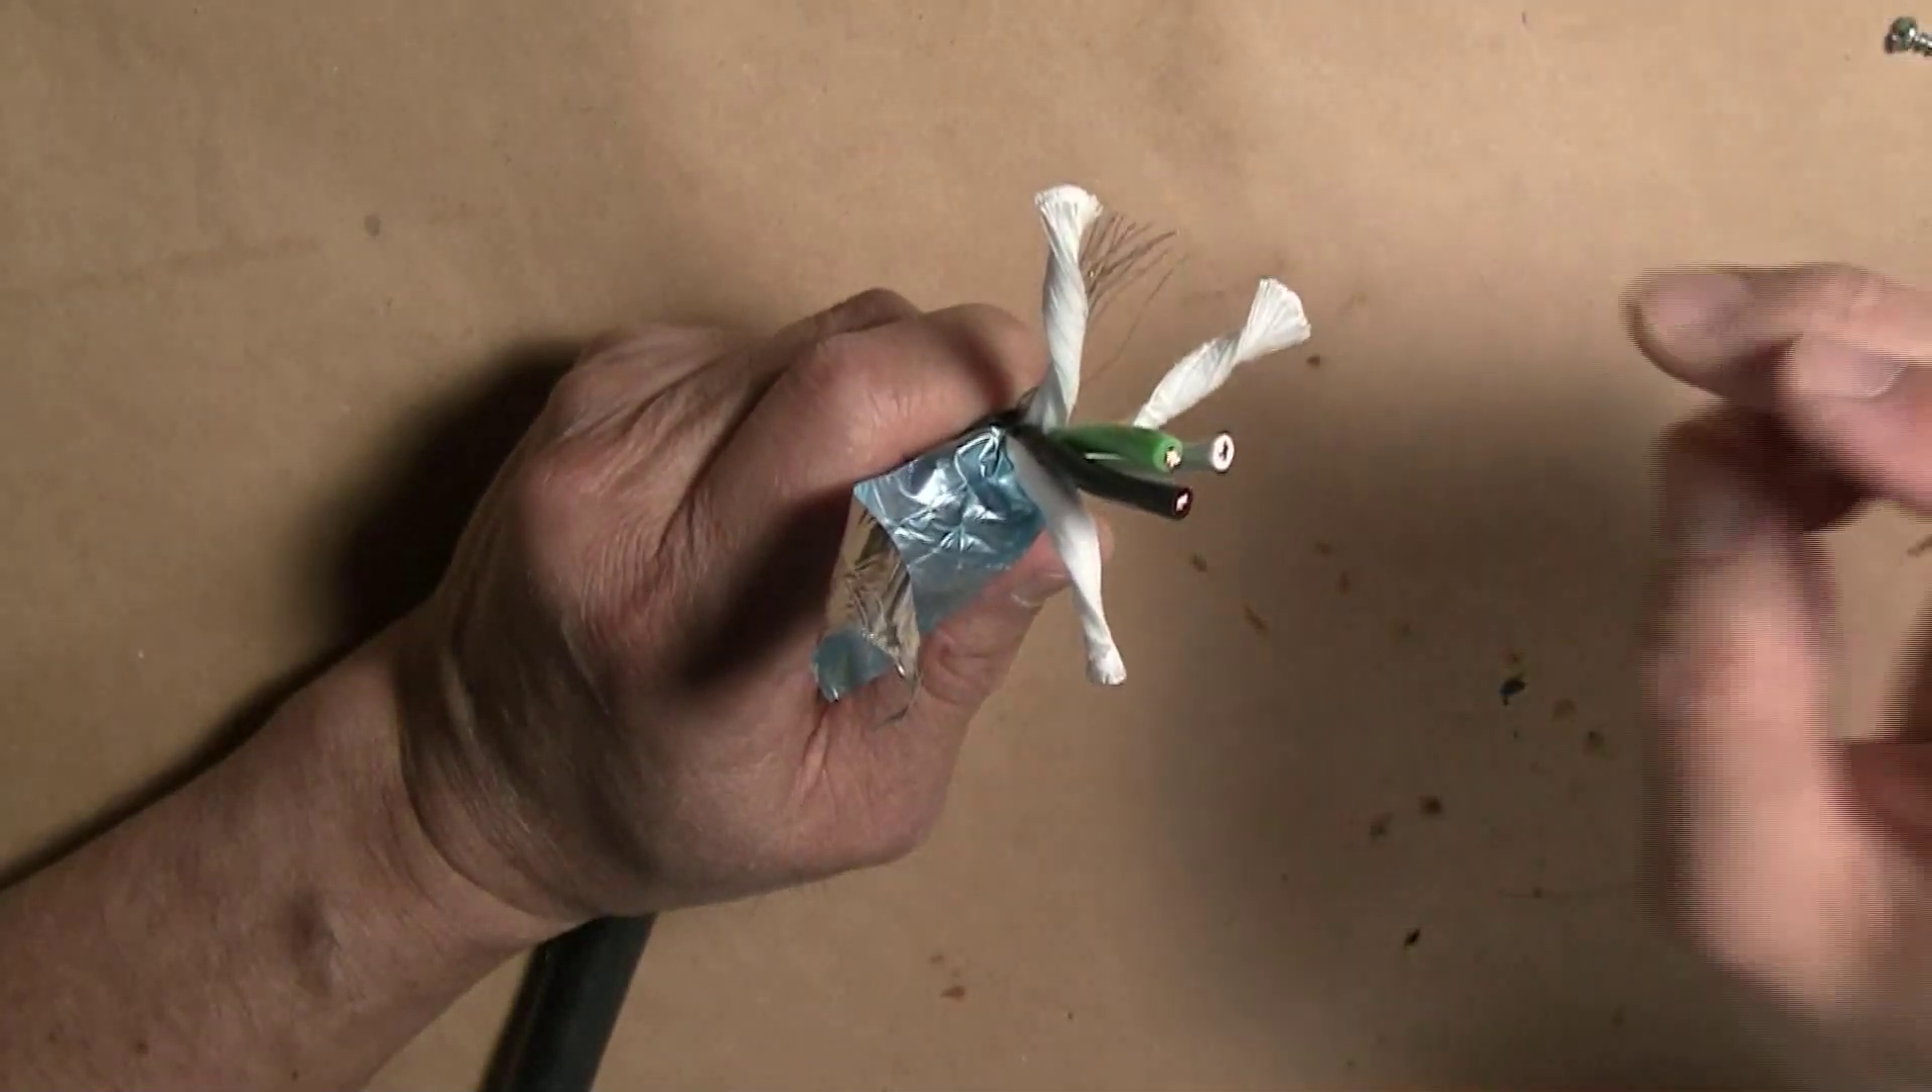I have unwrapped the shielding foil and you can see there are three probably cotton threads which act as separators for the three conductors.